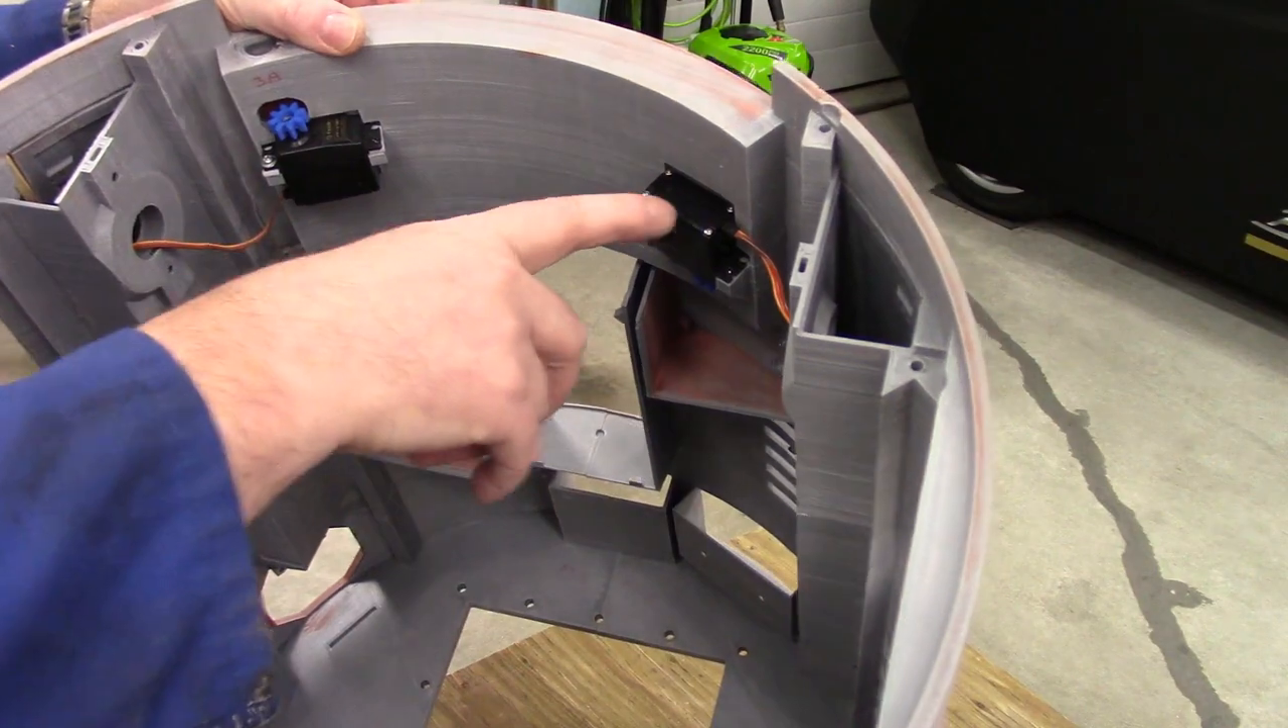Okay before getting those threaded rods in just wanted to show I've got the two servos in these are just standard servos and then you just have the little gear that moves the utility arm.